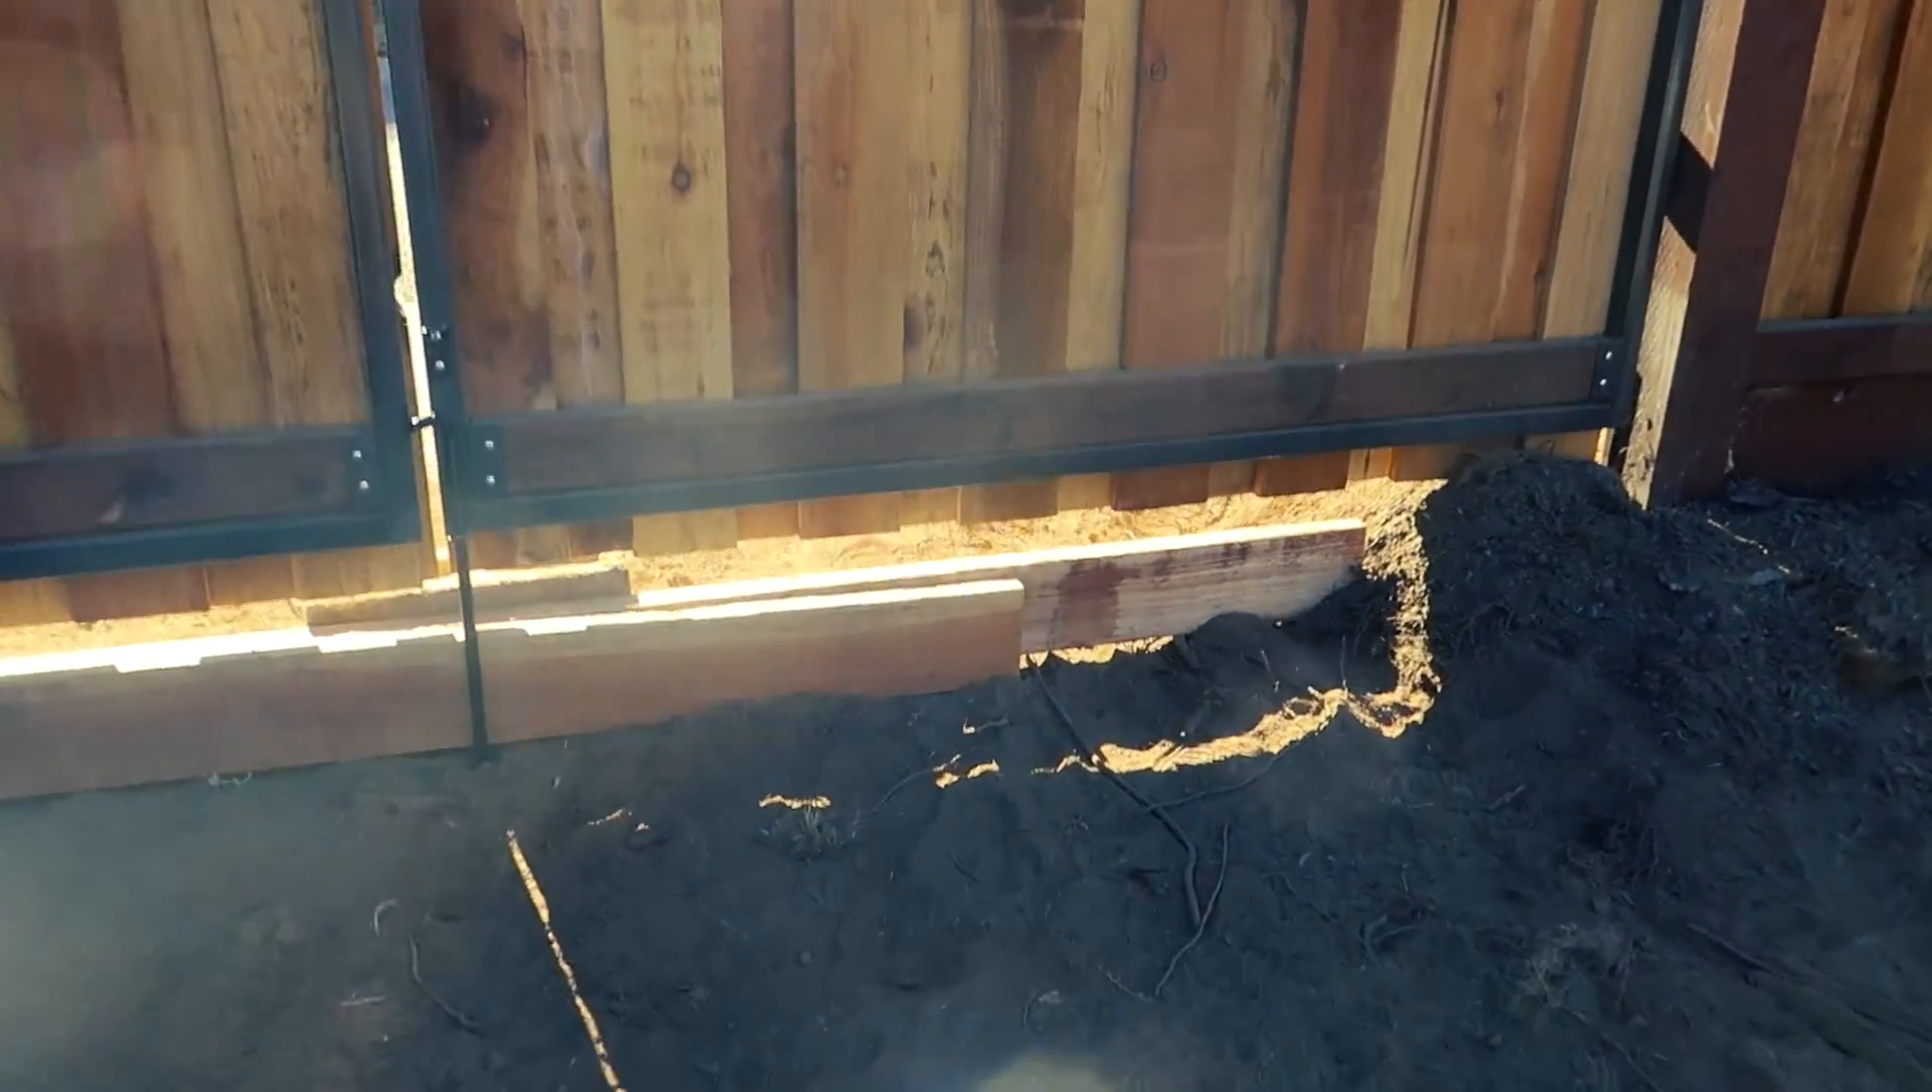And then also you can see that fence, that used to touch the ground. And you can see how much of a gap. There's almost about a foot under there now.